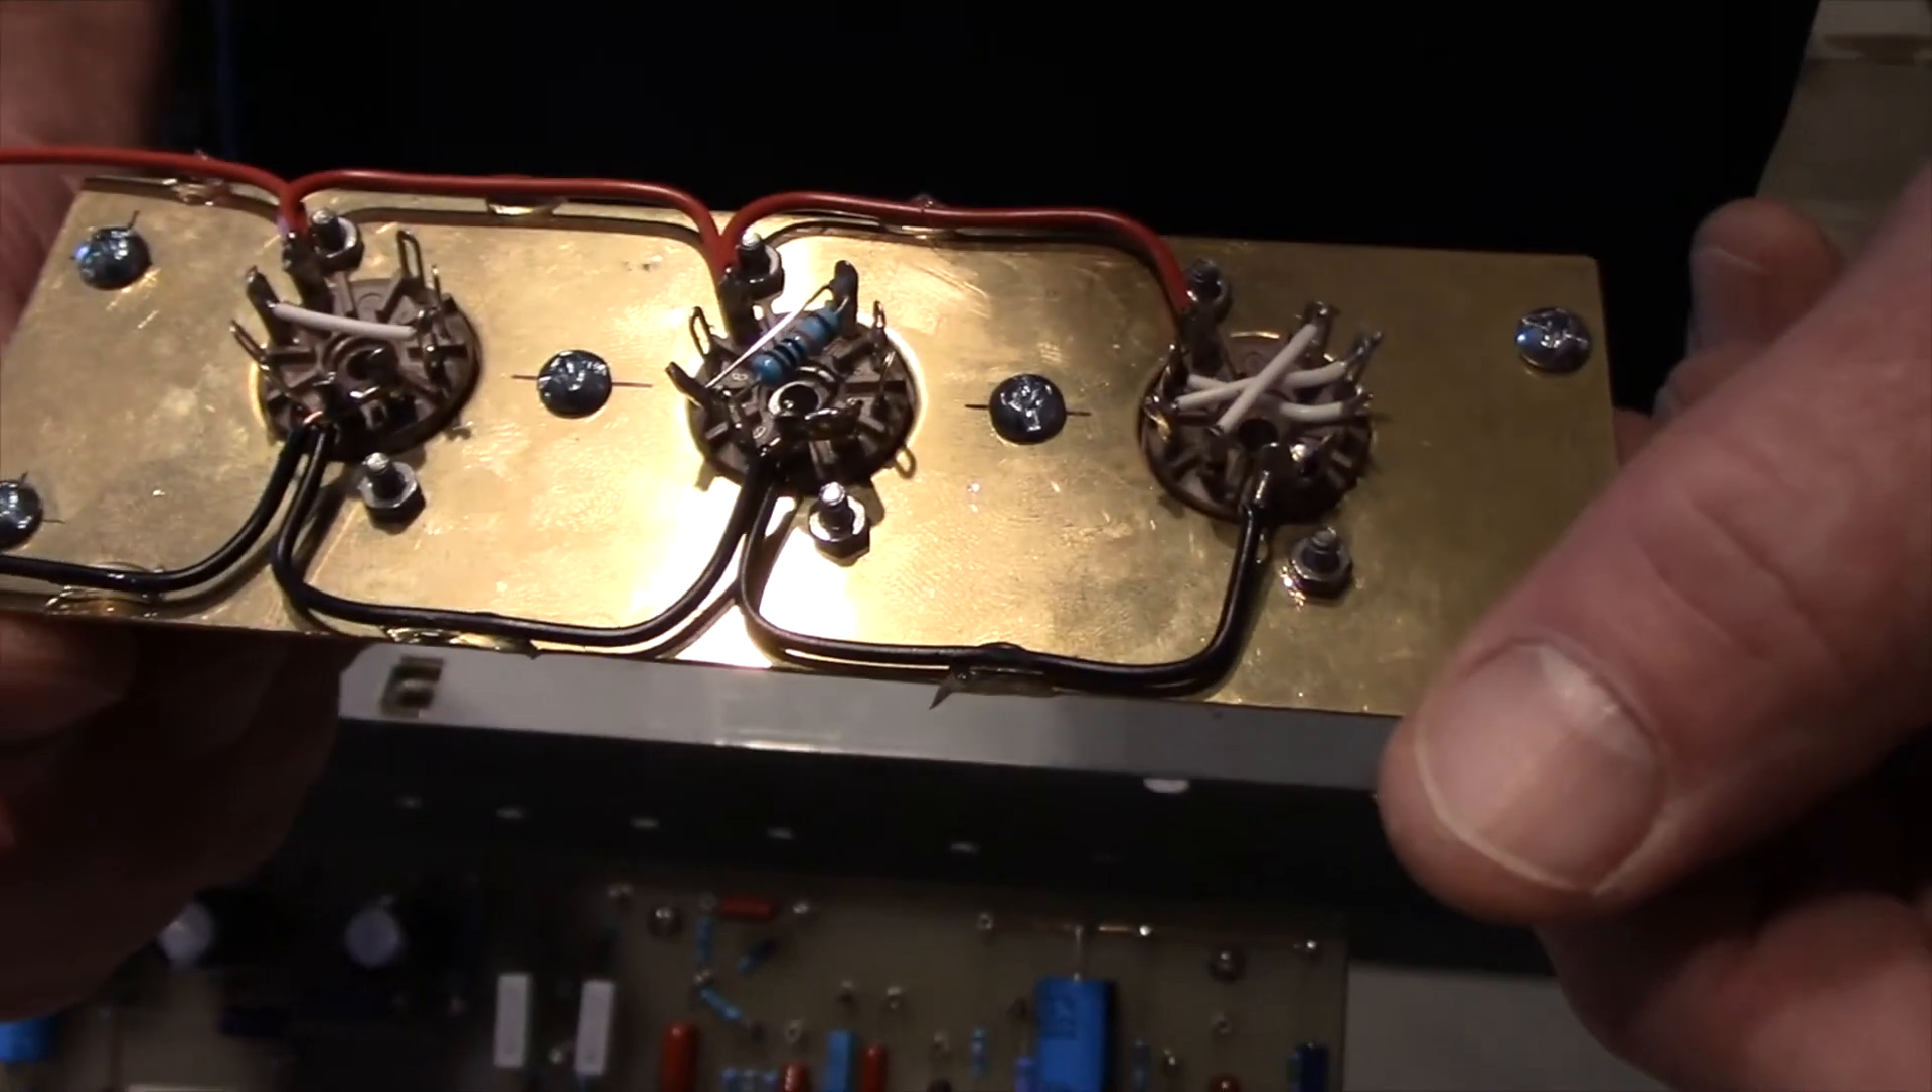Craig got busy throughout the week getting the components mounted and soldered into place. Just look at the beautiful end result of his hard work.